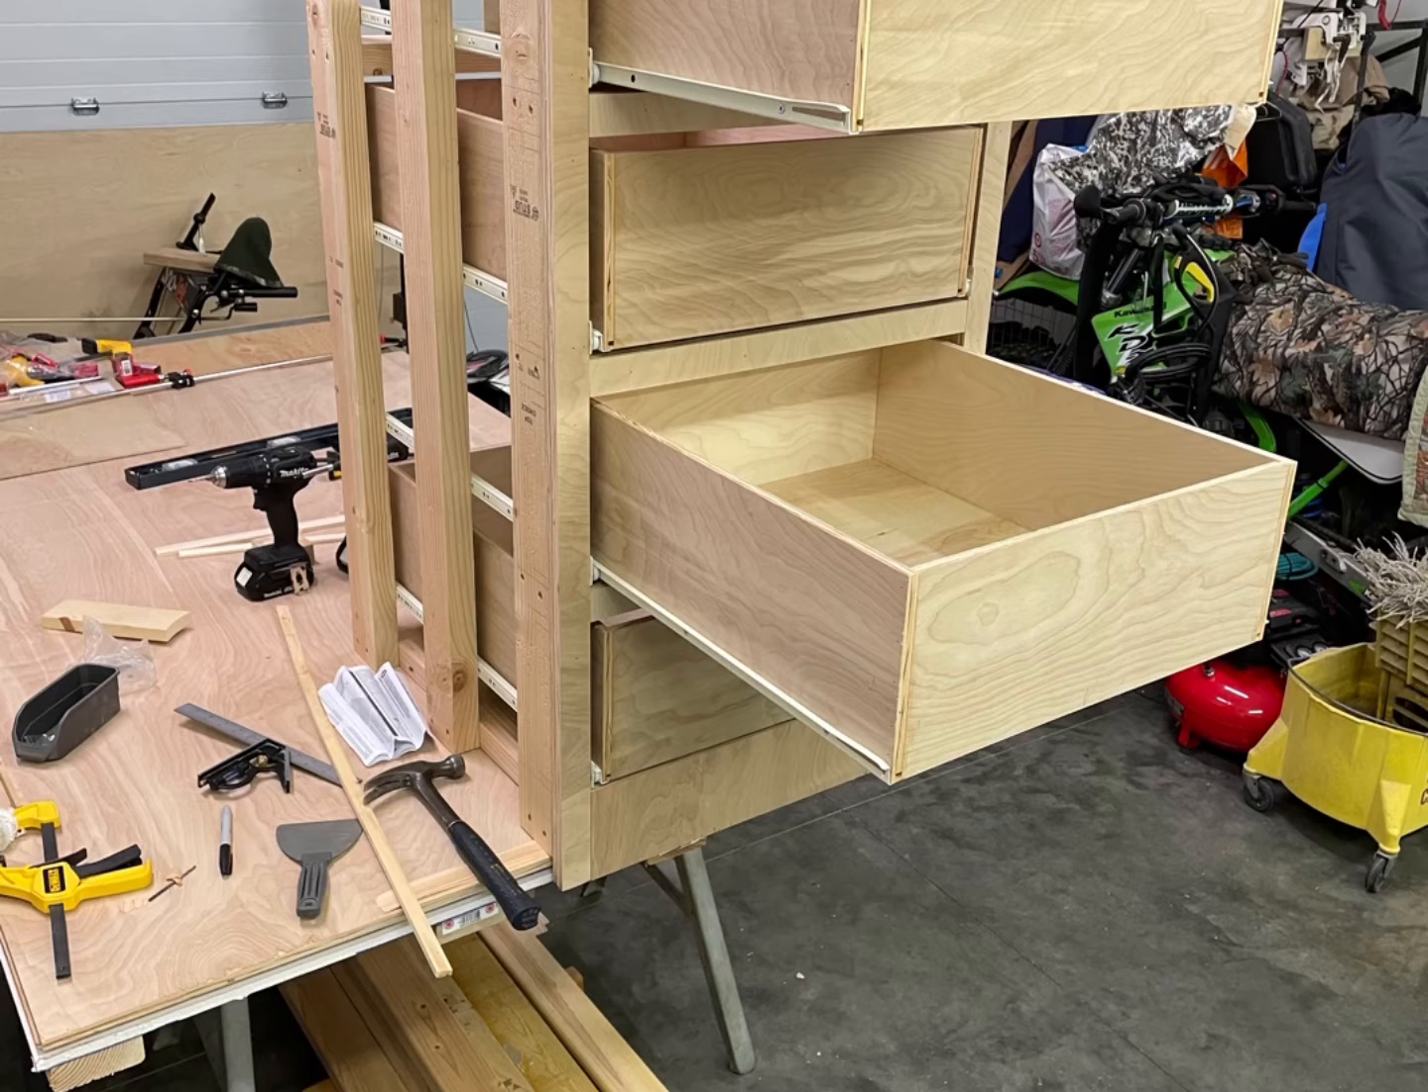All the drawer slides are in there in place and everything's working.